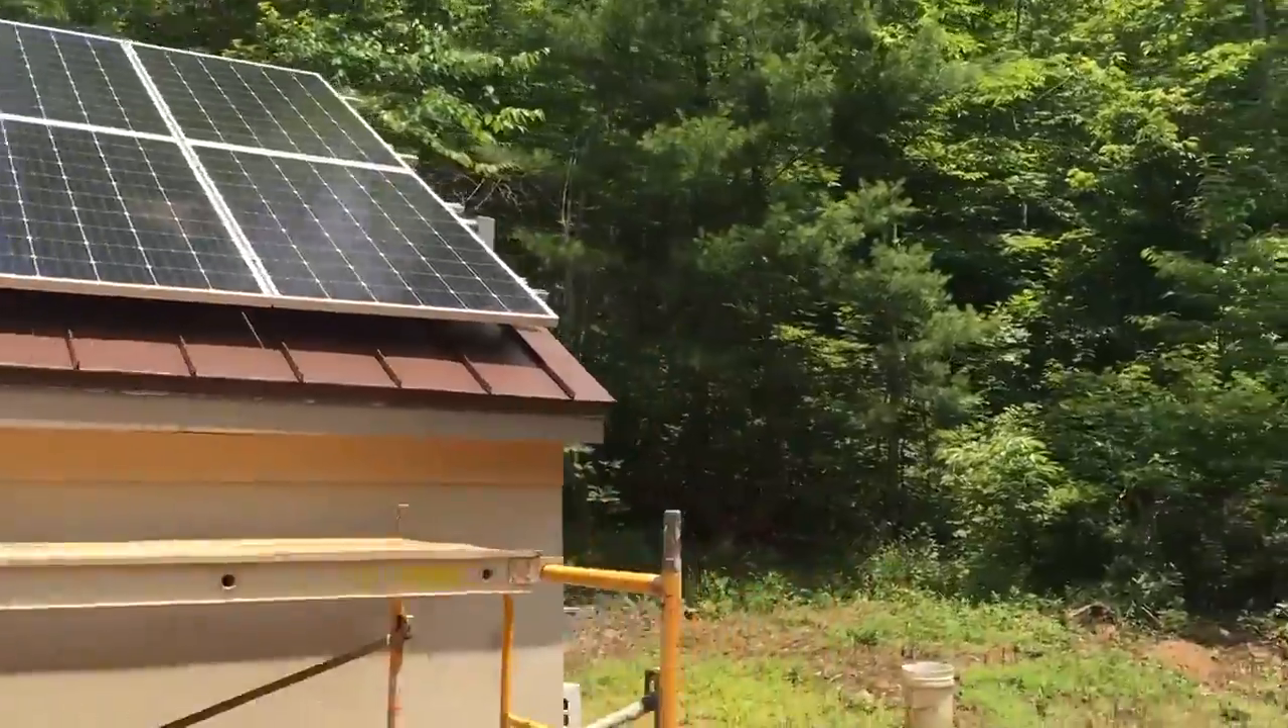Solar panels are up.